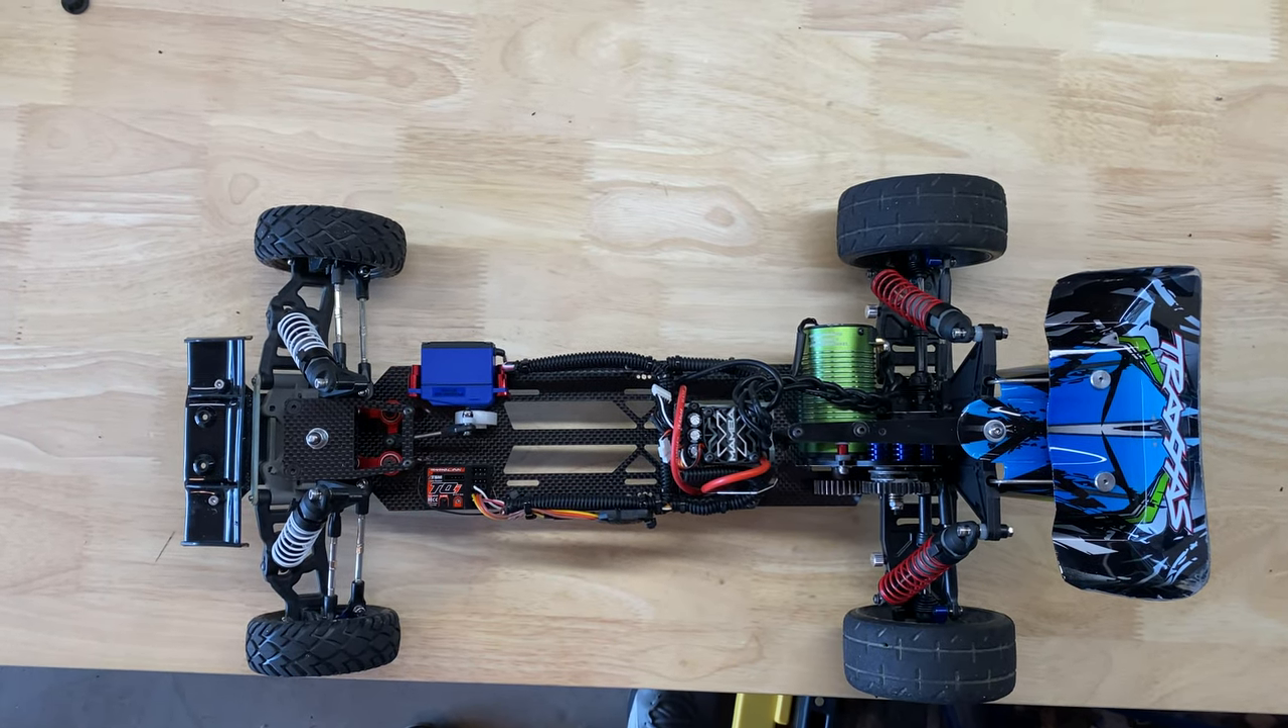Tires are back on and we are looking really really good.